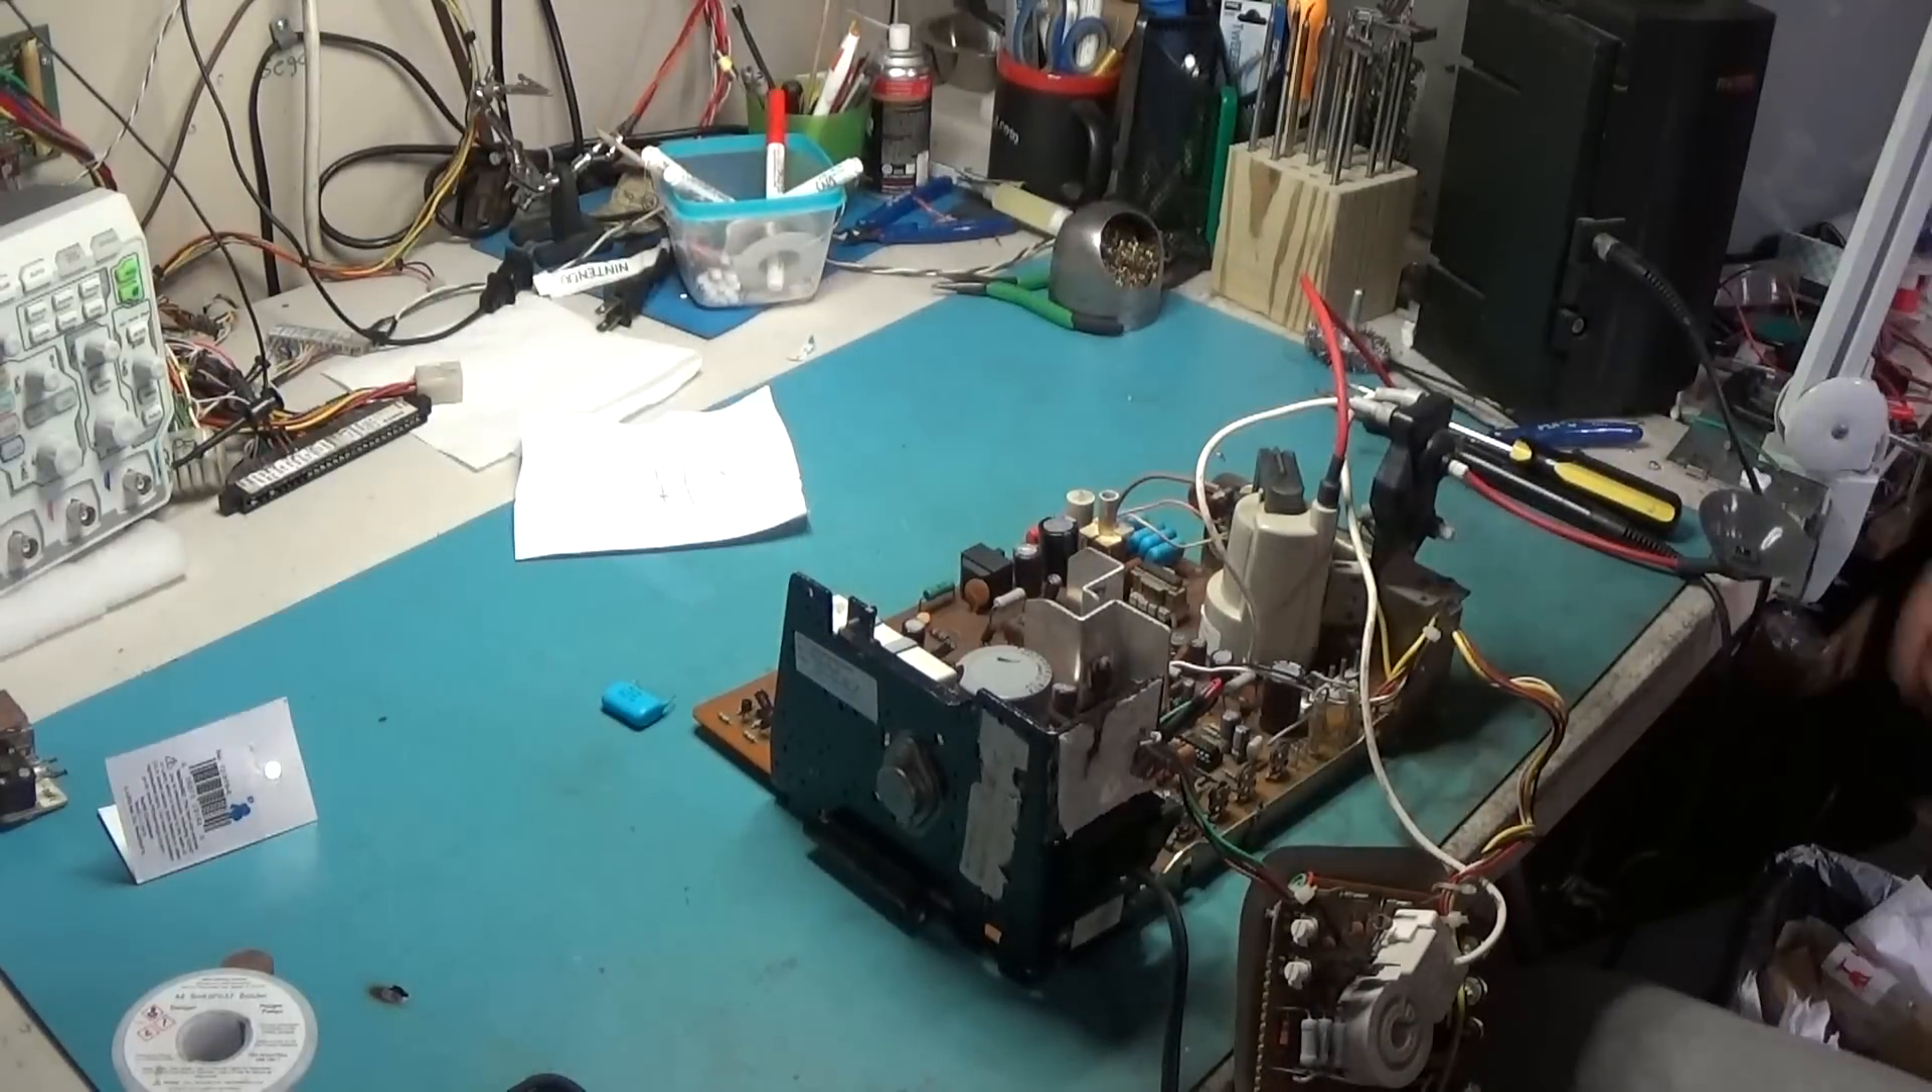There we go. Okay. Chassis is out.